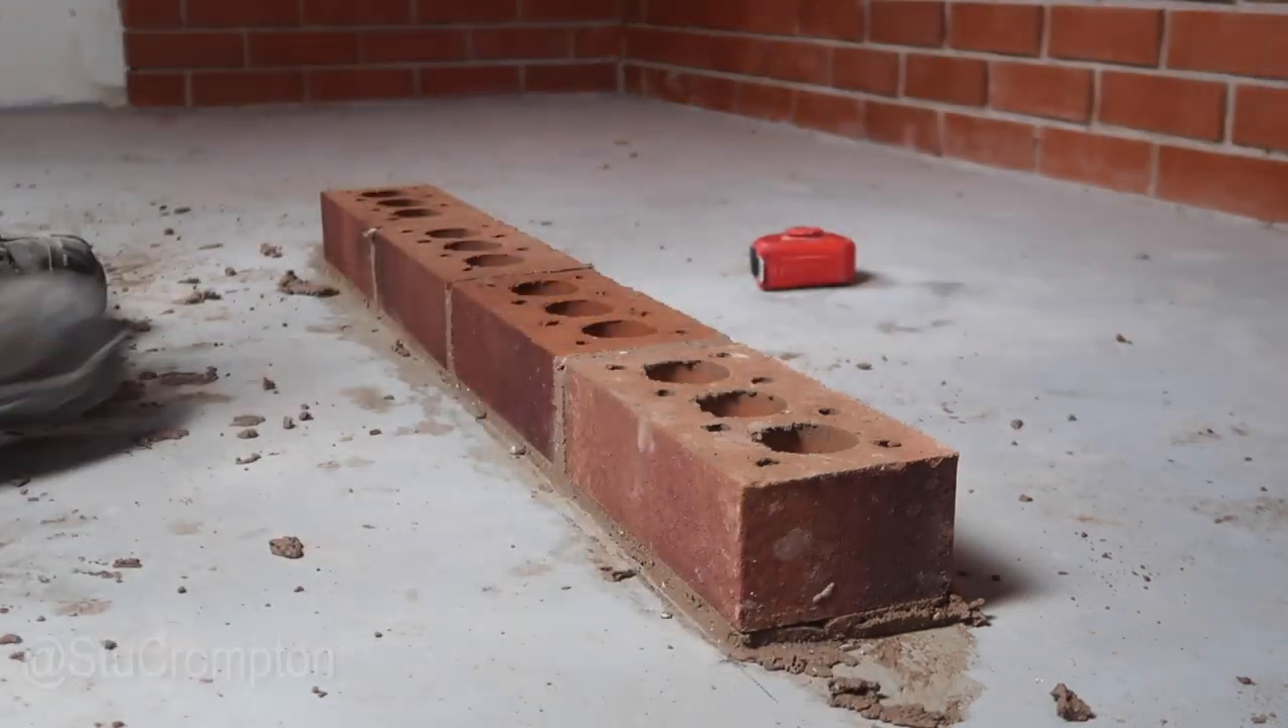And there we have it. That's our first four bricks laid.